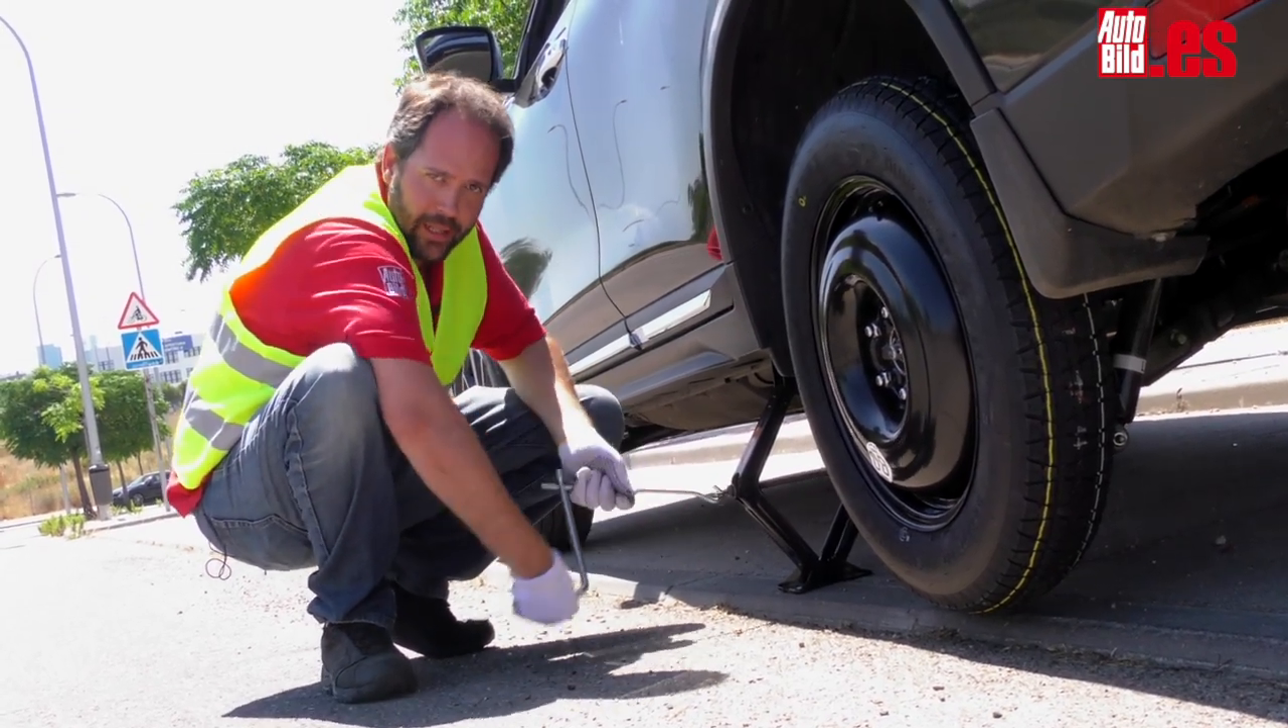La rueda ya está colocada en su sitio y ahora queda bajar el coche y volver a apretar los tornillos en diagonal.